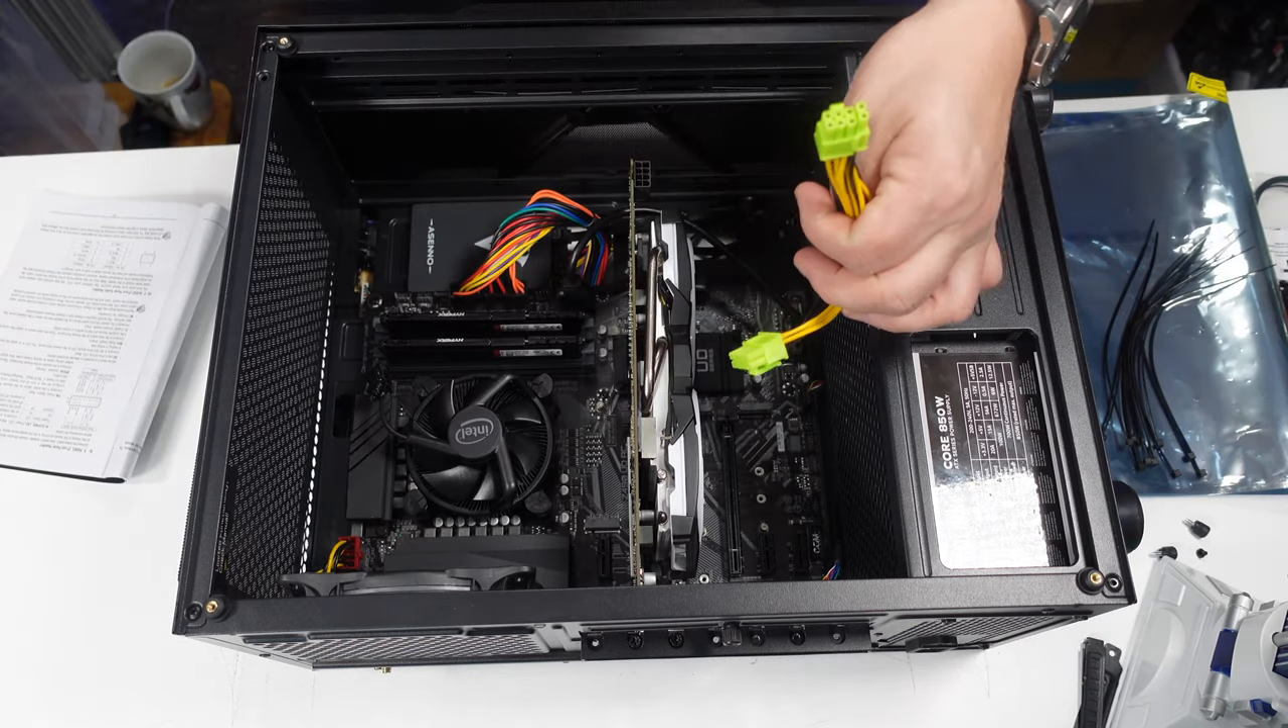Okay so graphics card in place.